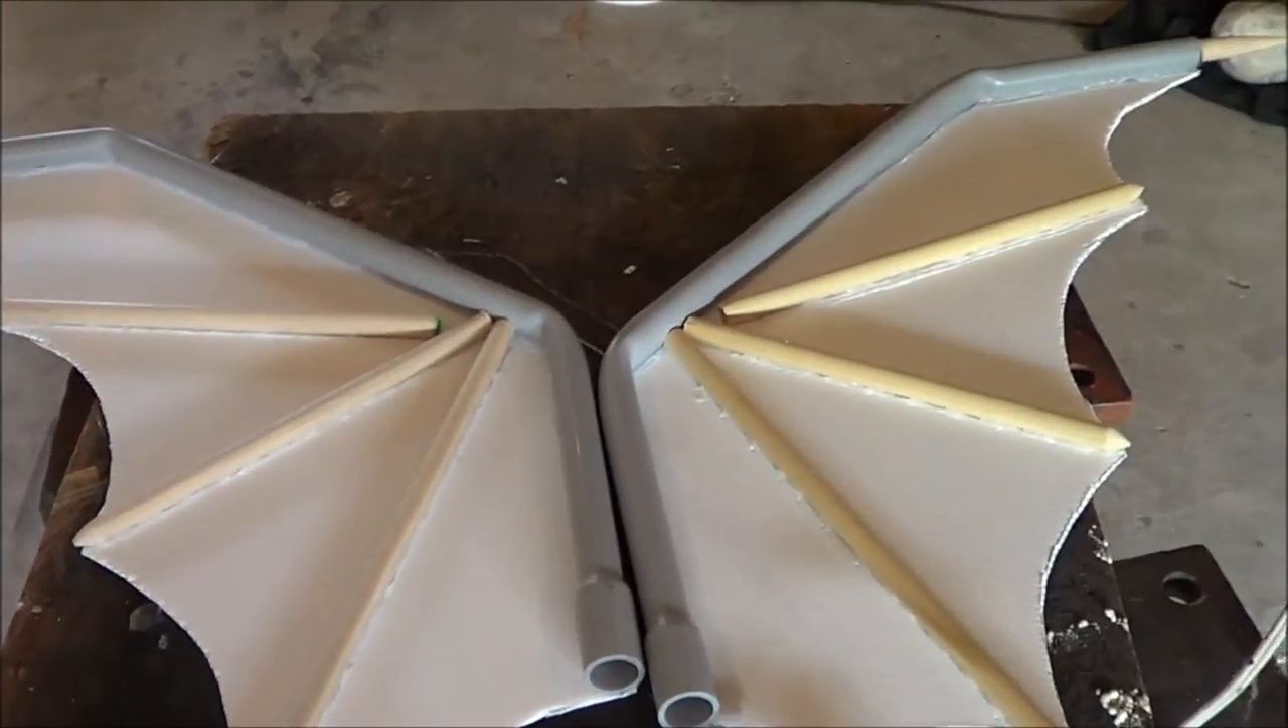The ribs are now glued on to the wings.